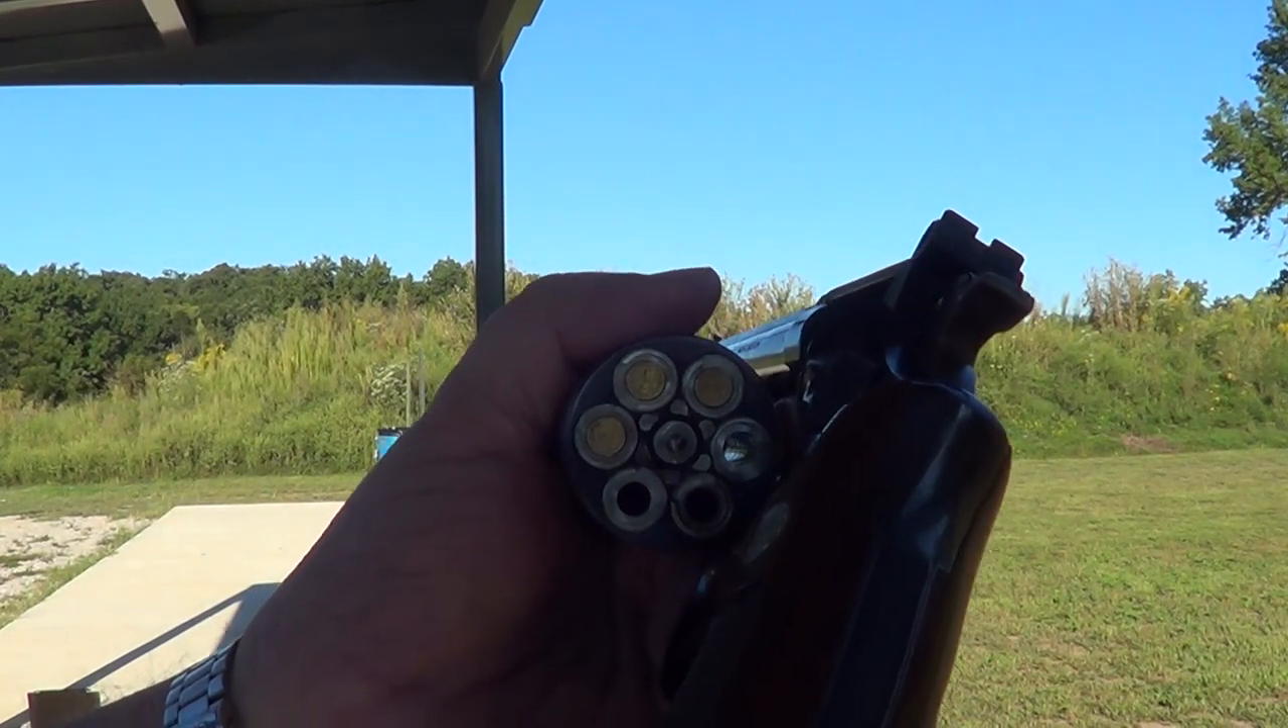I've left three chambers empty for the moment so you can get a look at how they set in there.